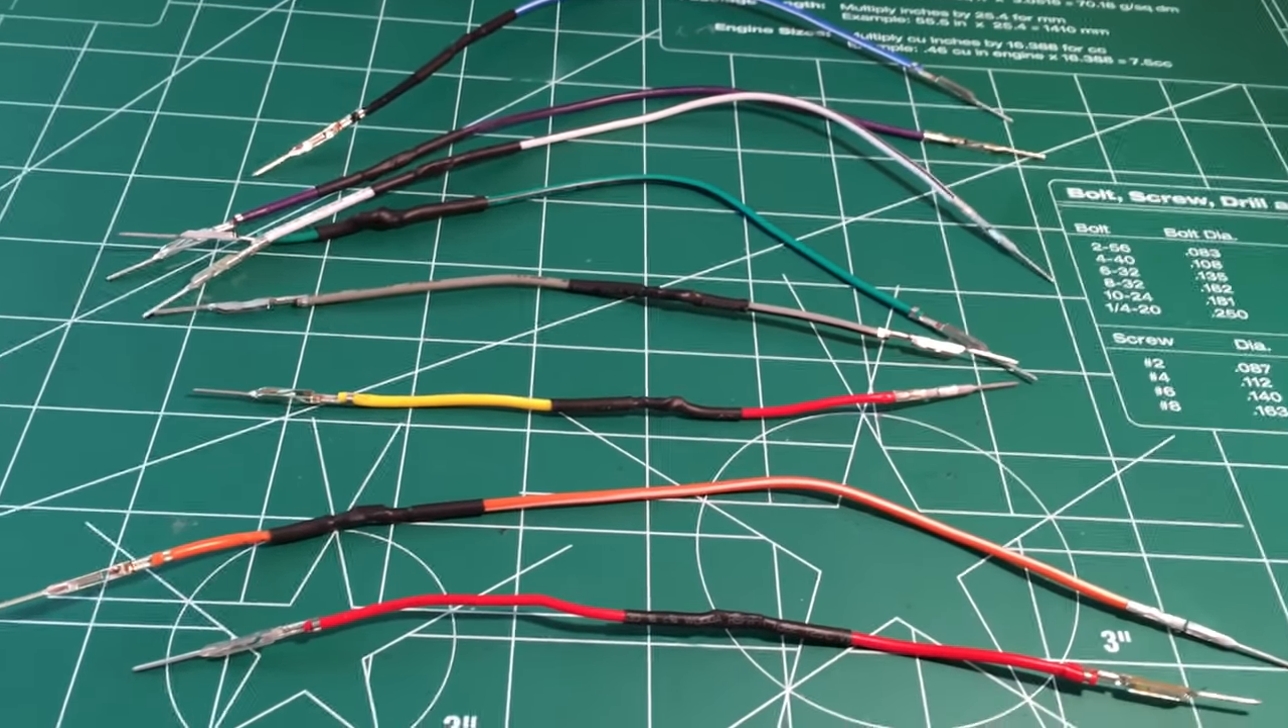Okay, so after the soldering, you should be left with eight wires with a terminal at each end.